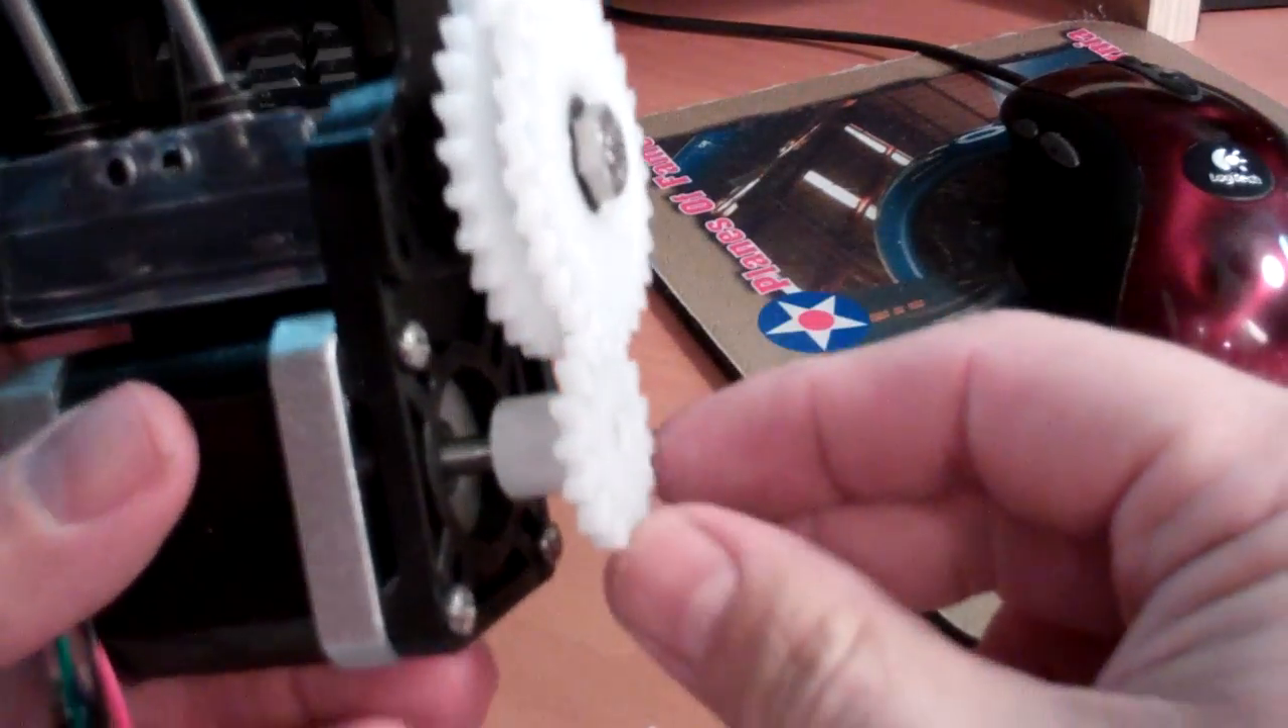I've got the gear on the stepper motor.